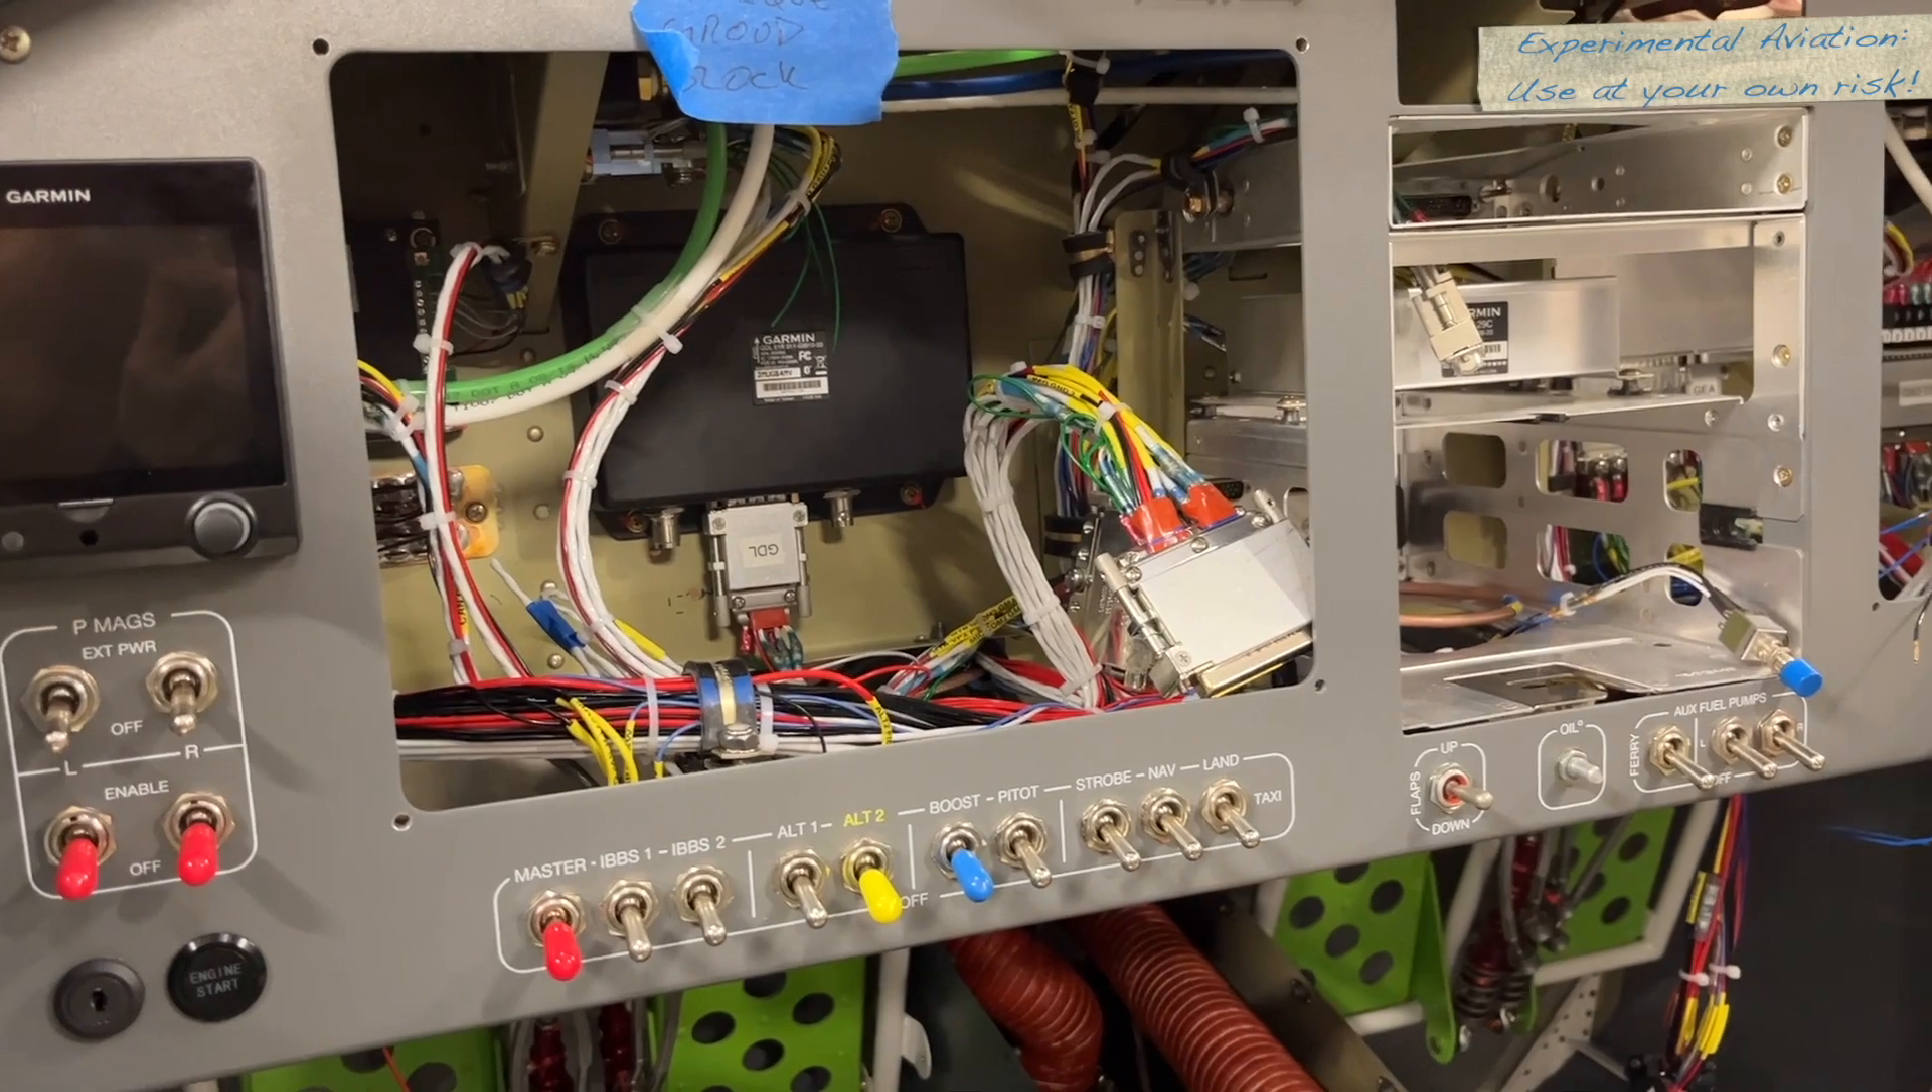If you look at the panel, most of the wiring is in place.